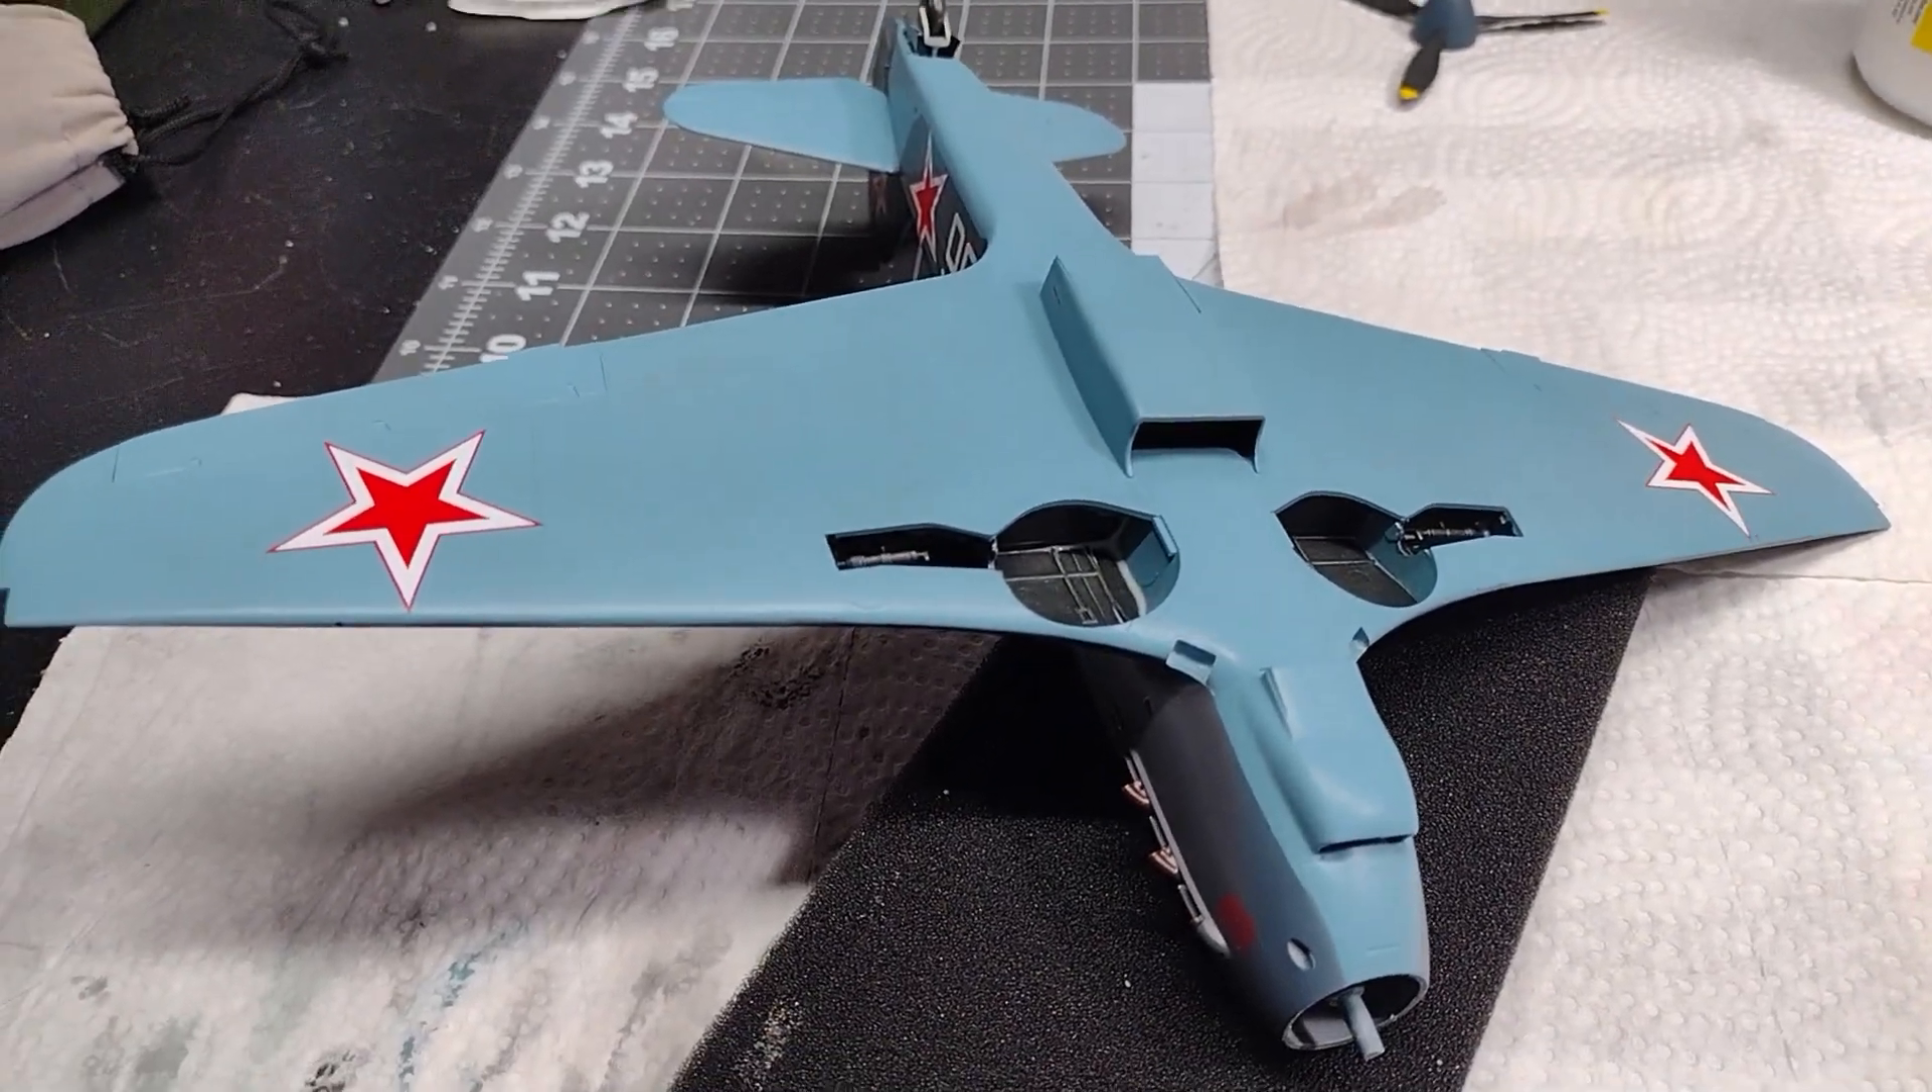Okay decals are all on now painting is all done.